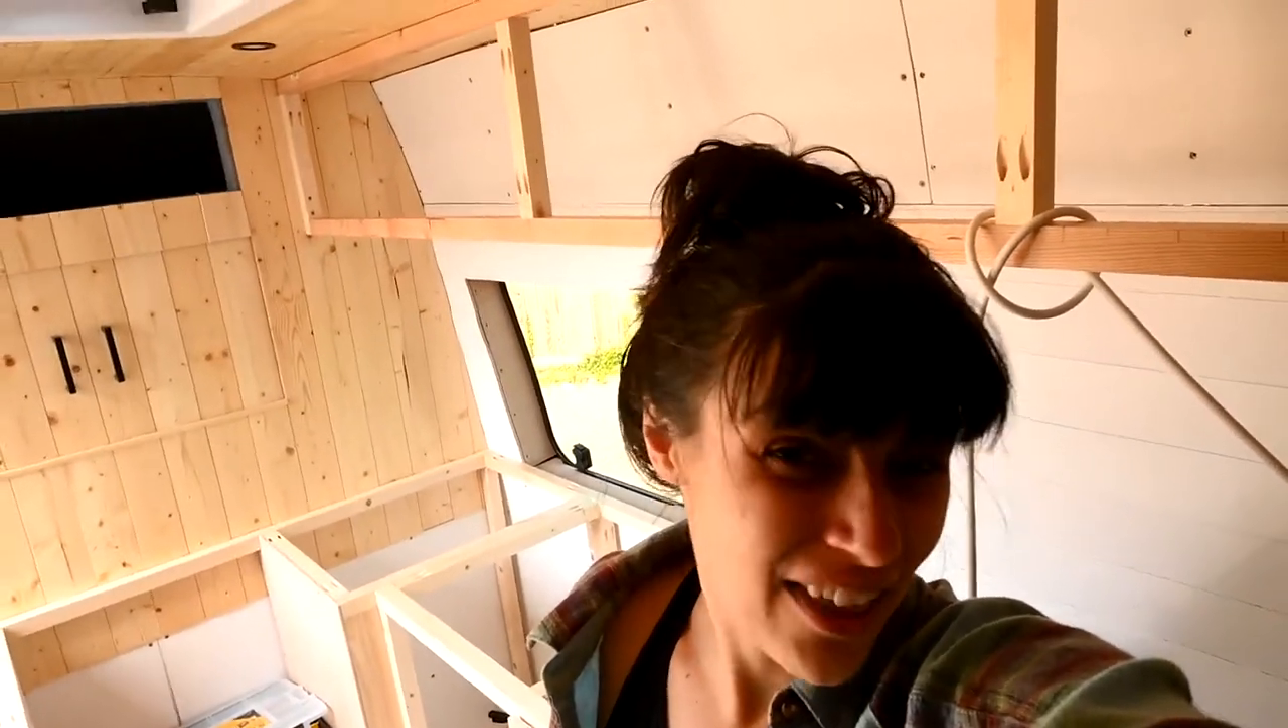So obviously this is just the basic framing and the base and the start of the kitchen counter.